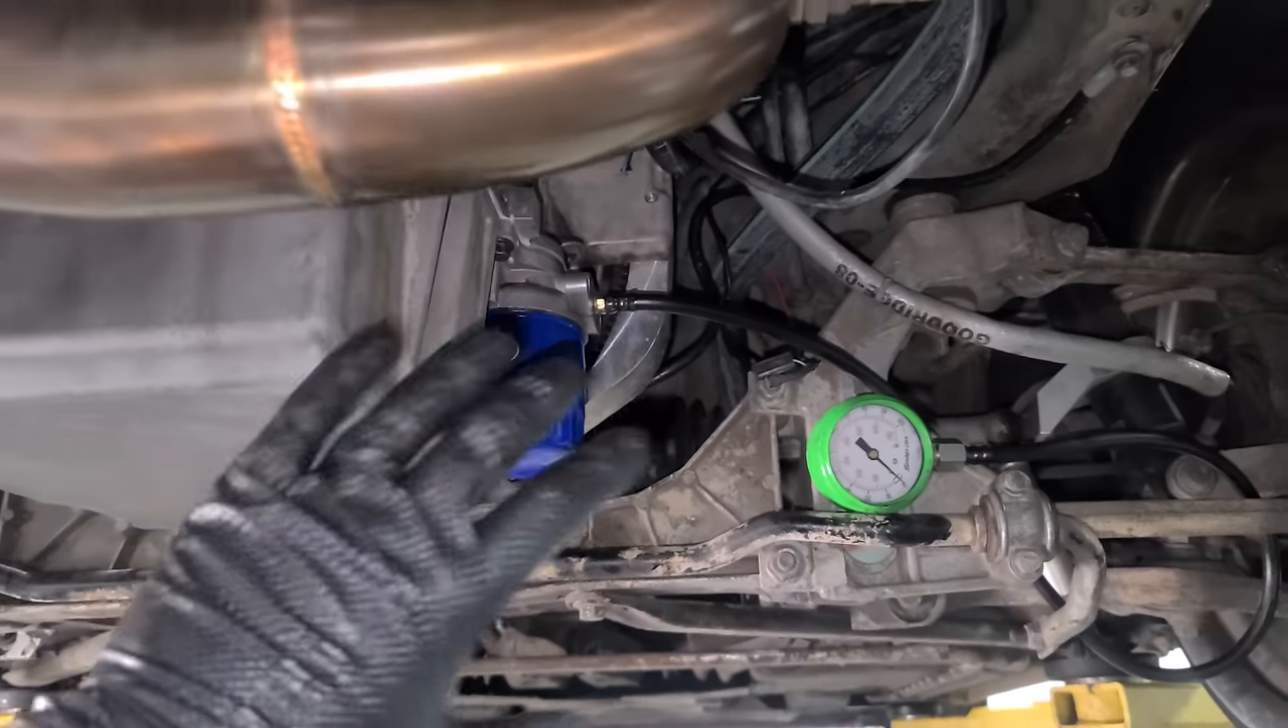We have our oil pressure gauge reconnected and a cheaper oil filter on there.